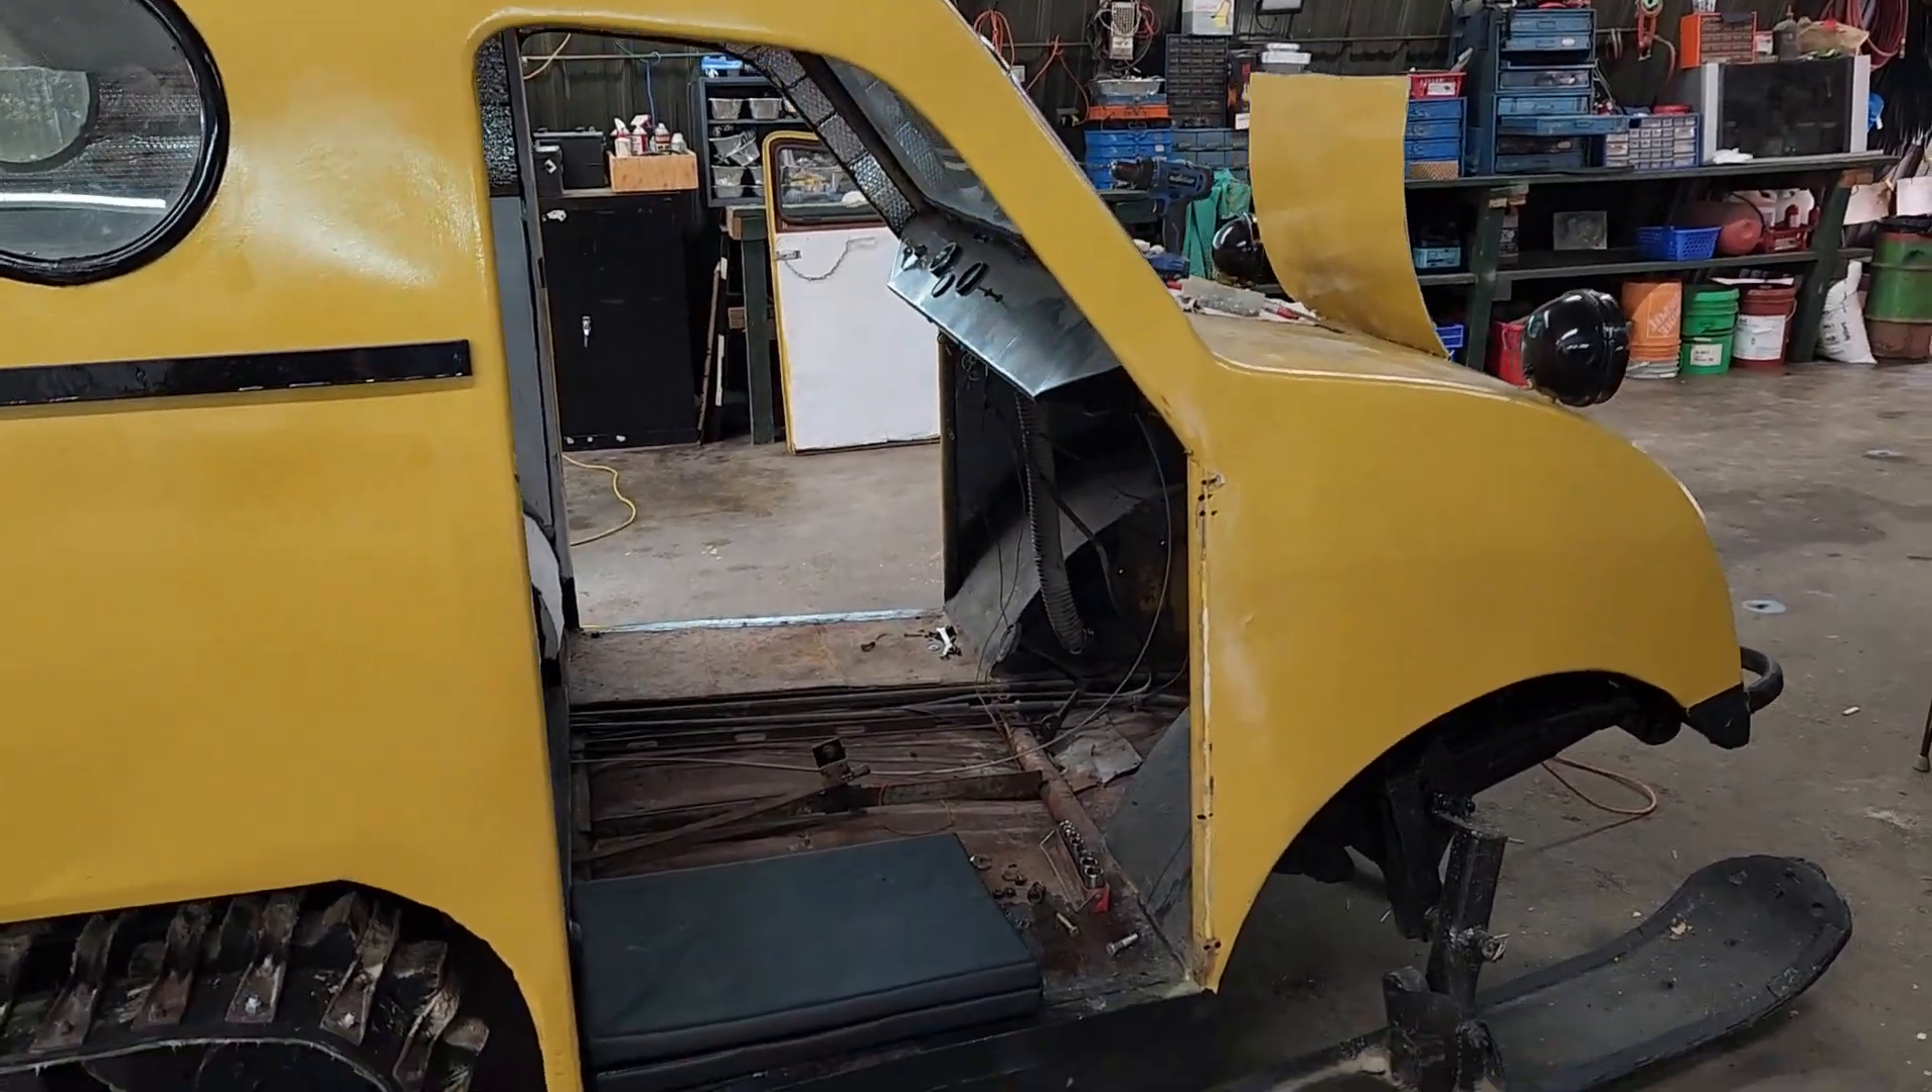So, as you can see, the doors are off now.